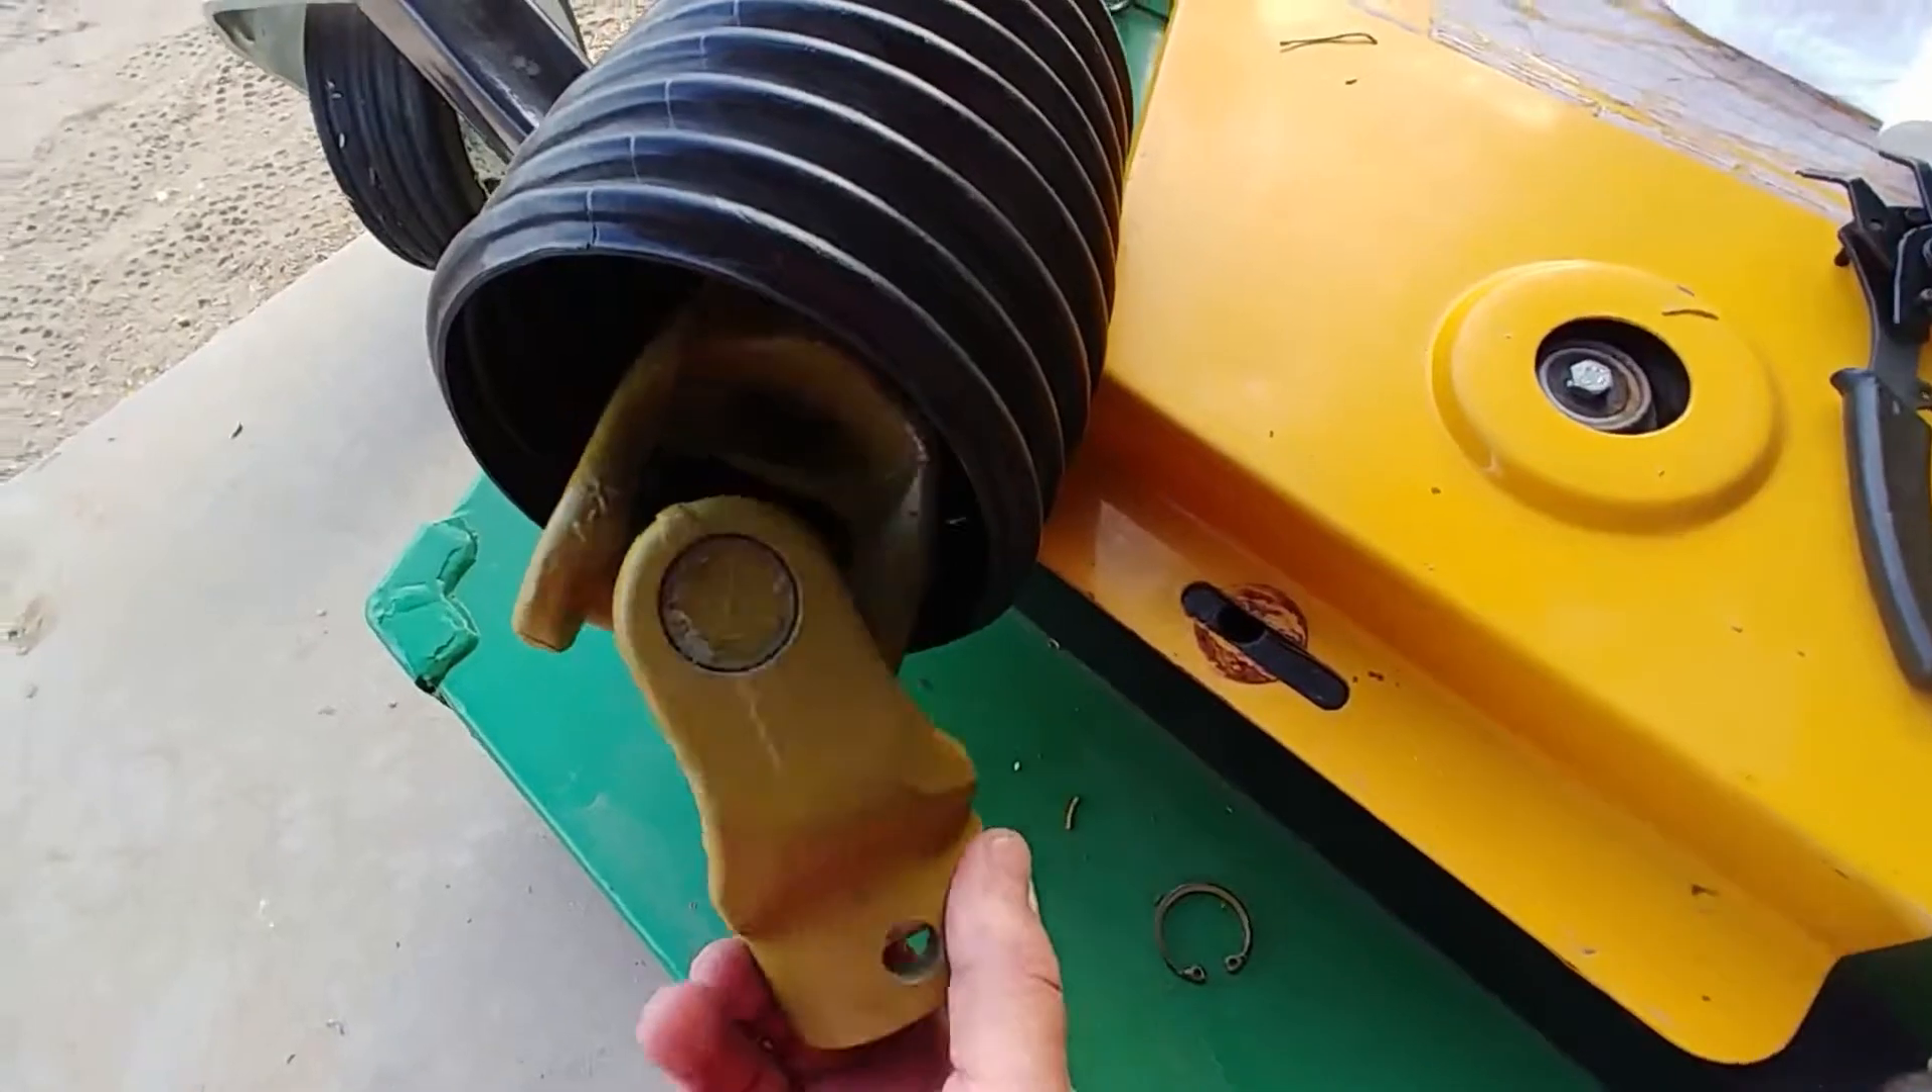So here I have one of the snap rings removed and I was going to show you how I did it, but it turns out I made another poor choice and bought a really cheap snap ring pliers.